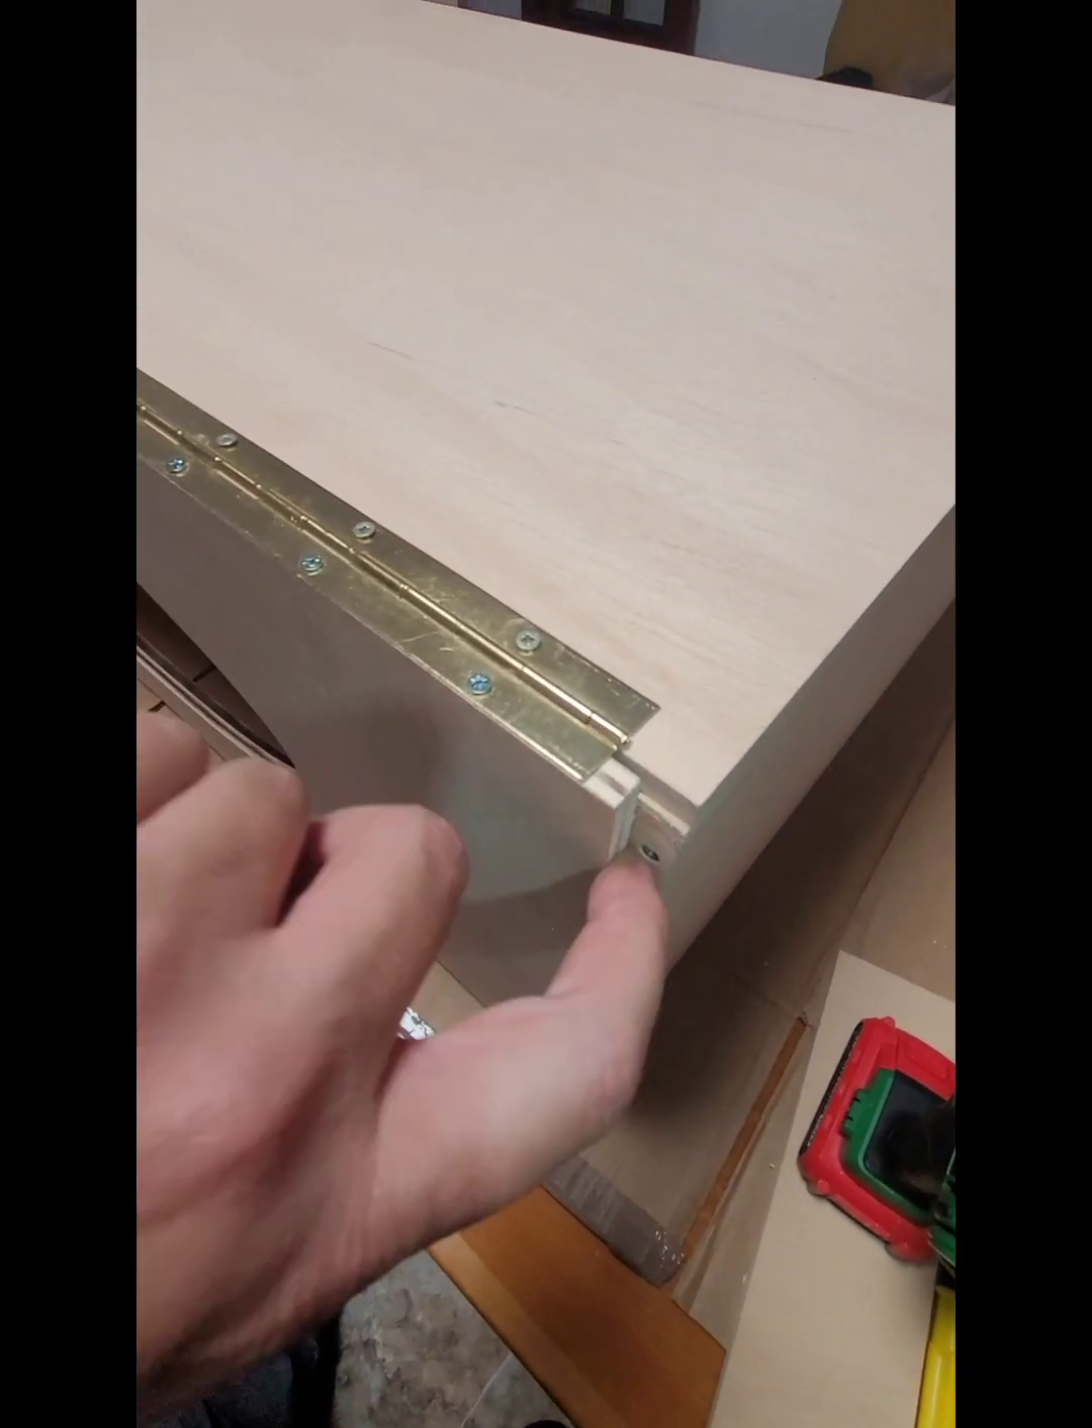Ya tenemos toda la bisagra puesta también aquí.